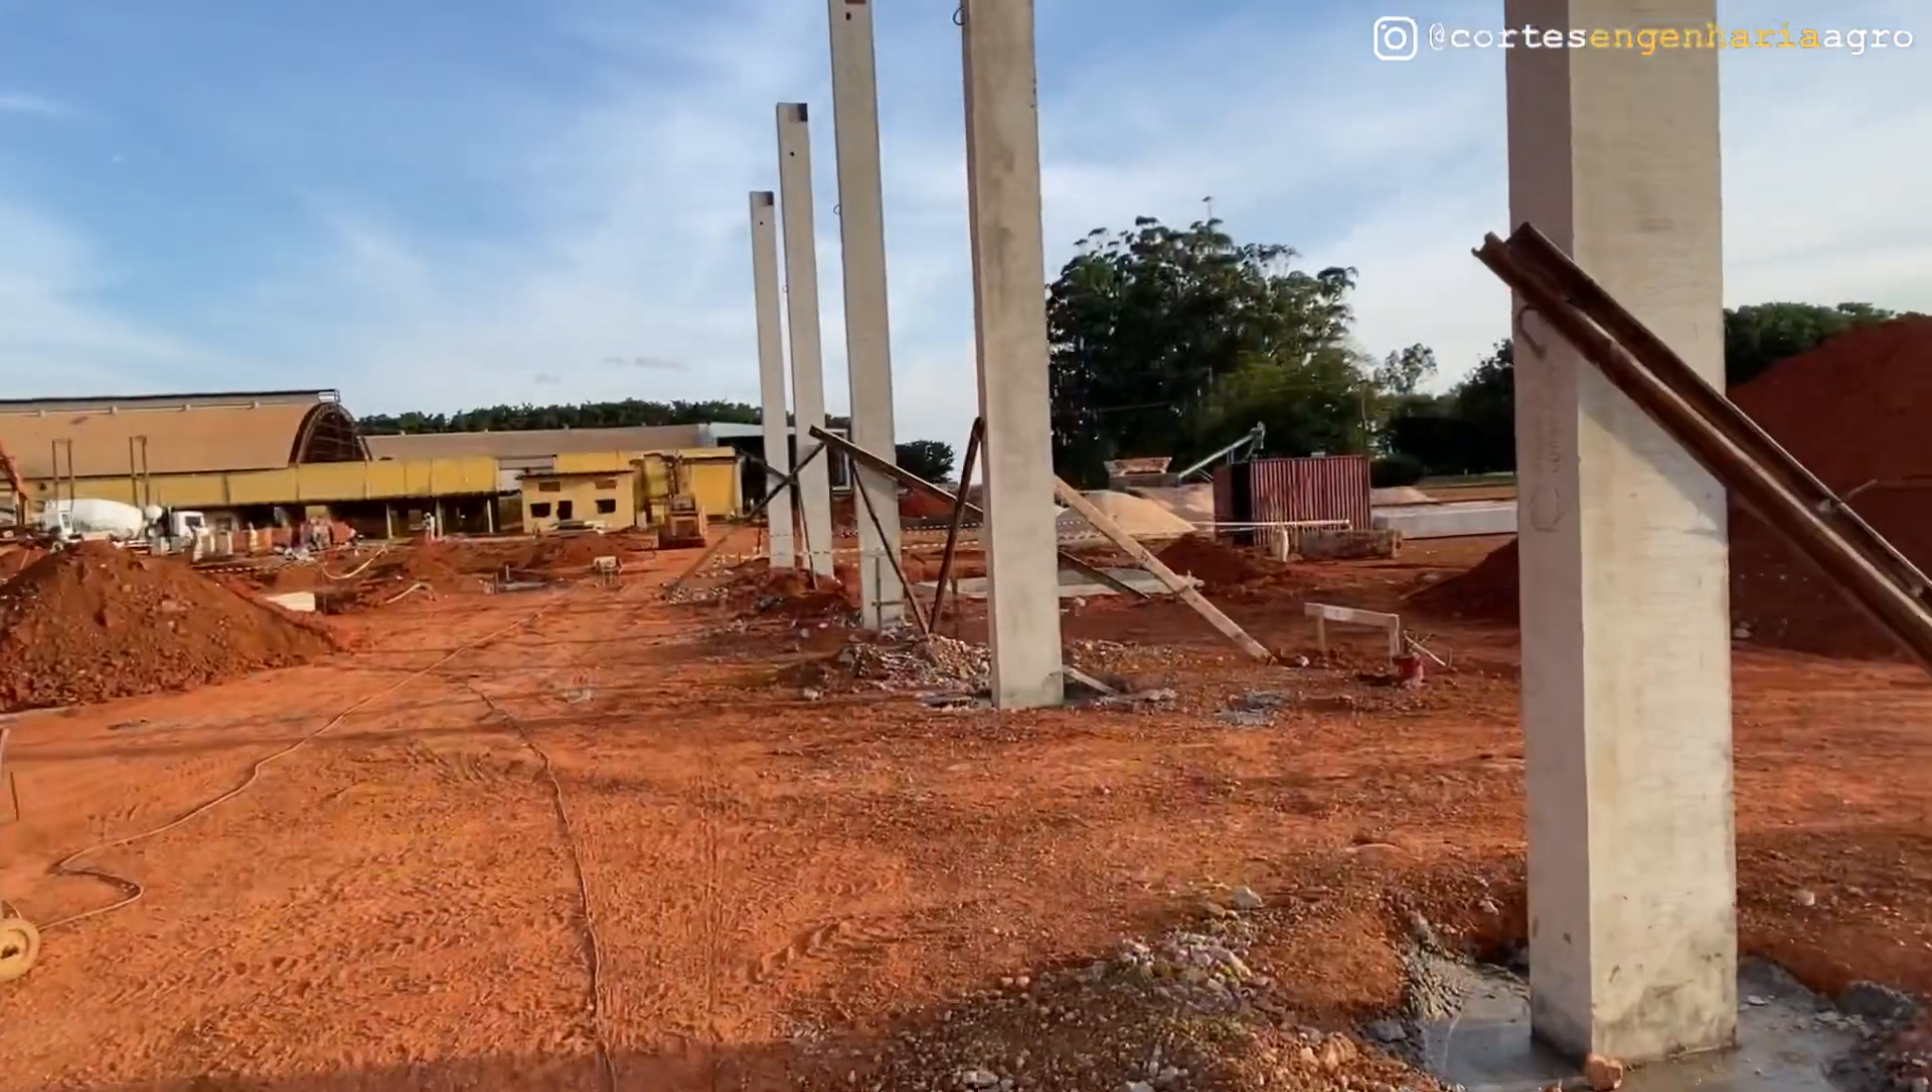Aqui vários pilares que já foram colocados.